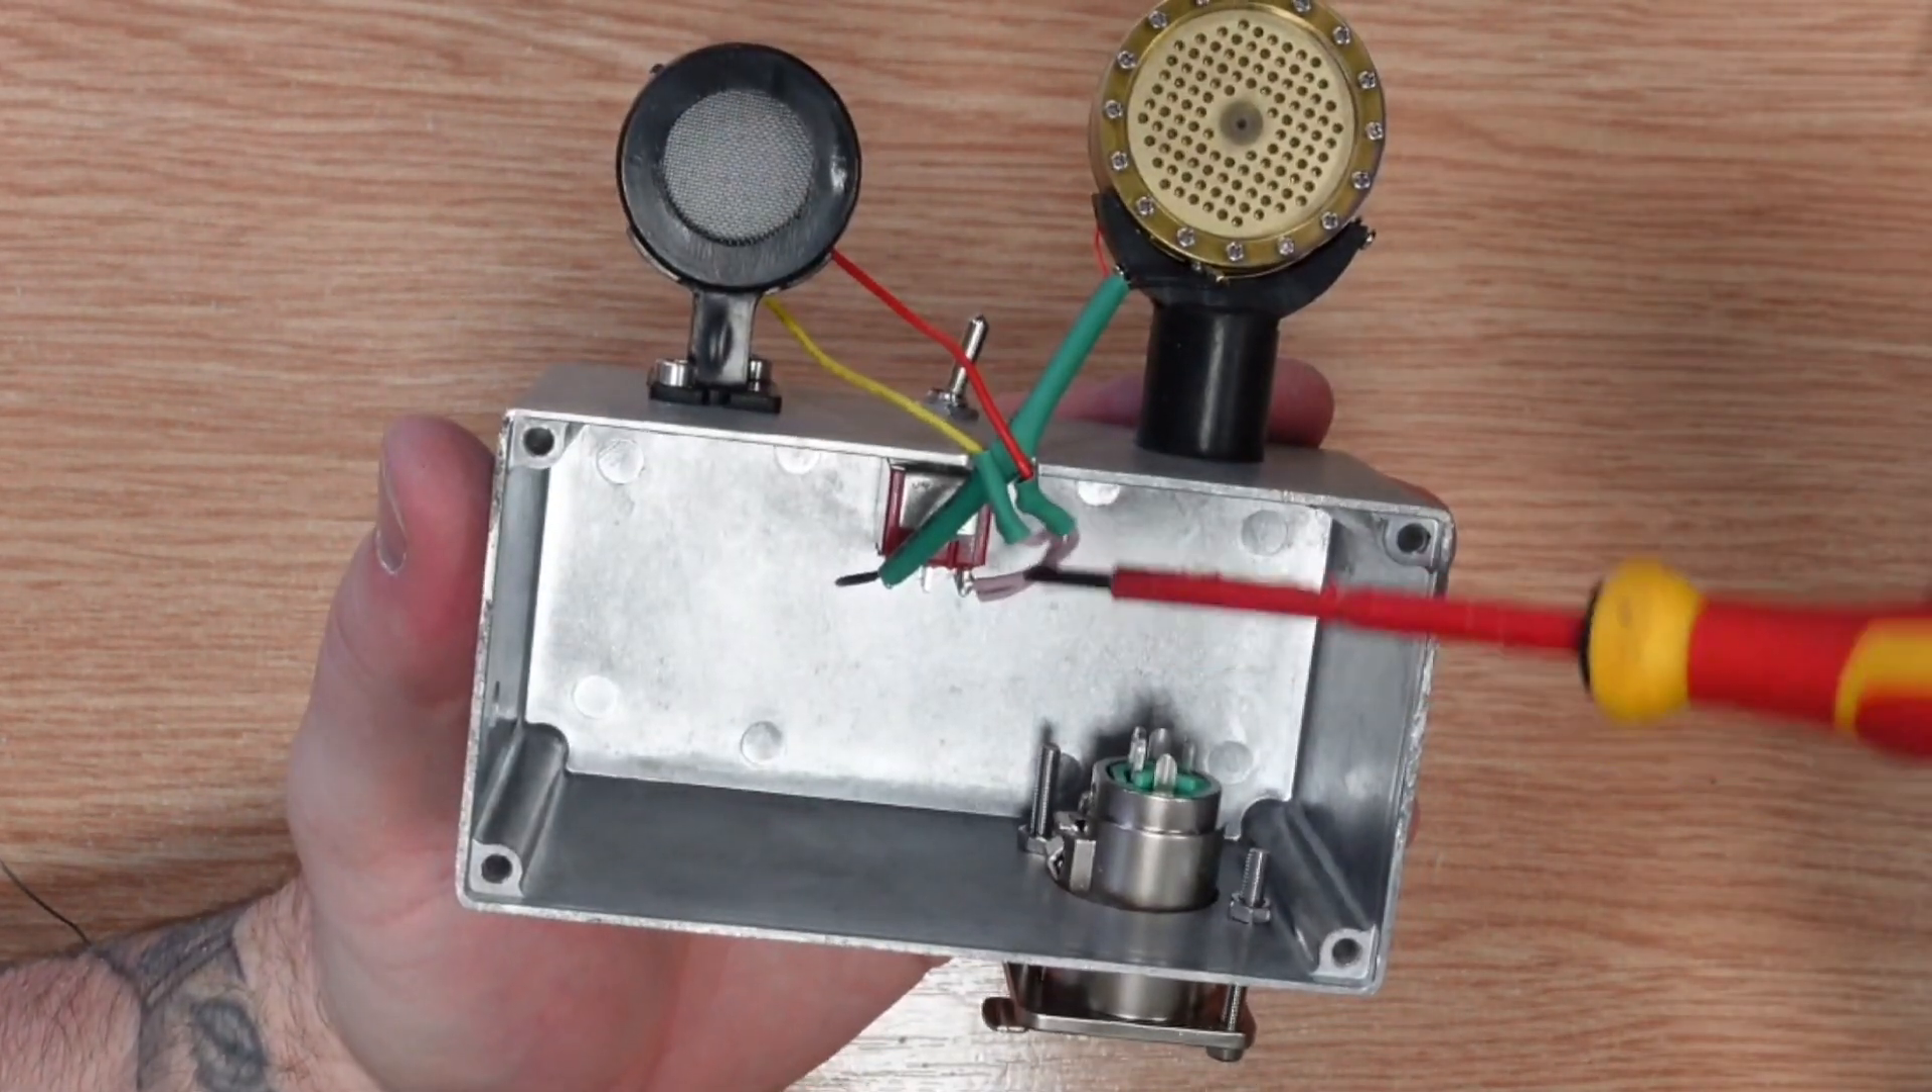Here we have both capsules wired in.